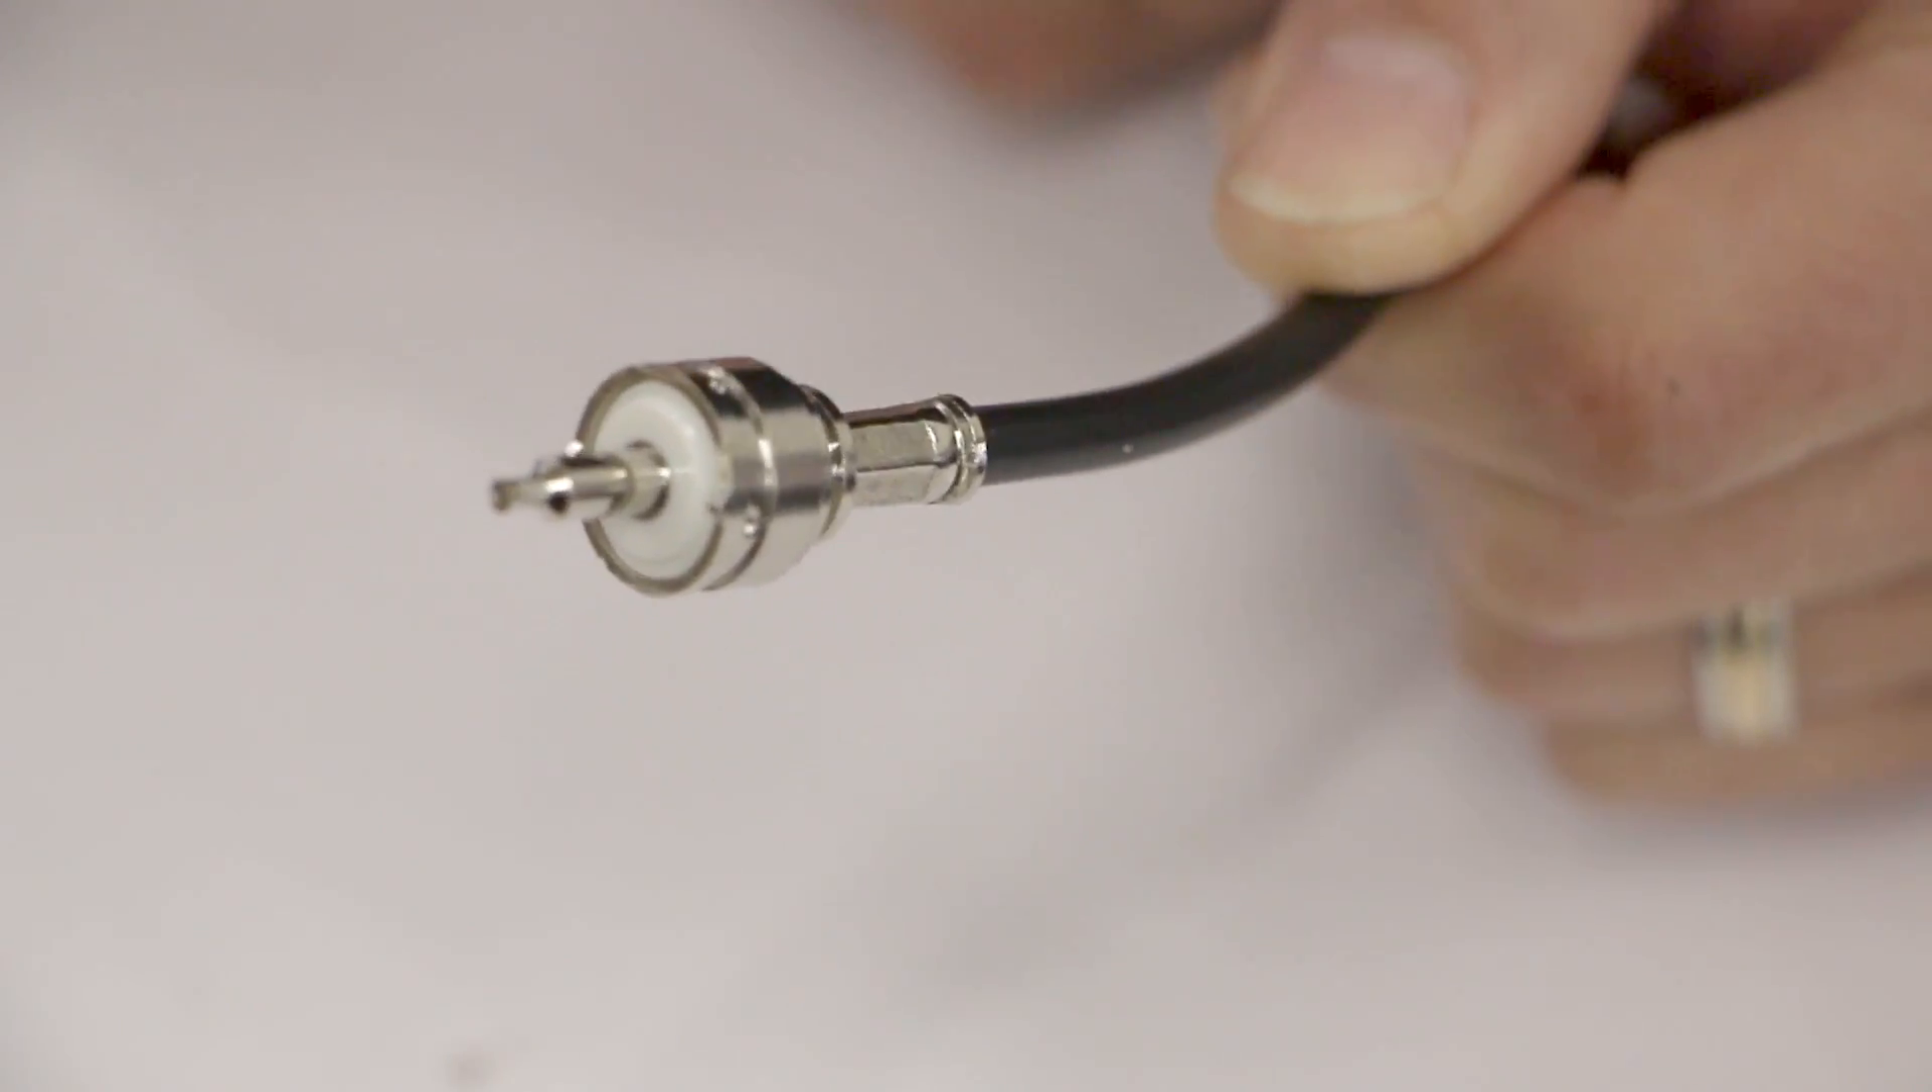You've just installed a UHF connector on your coax cable.